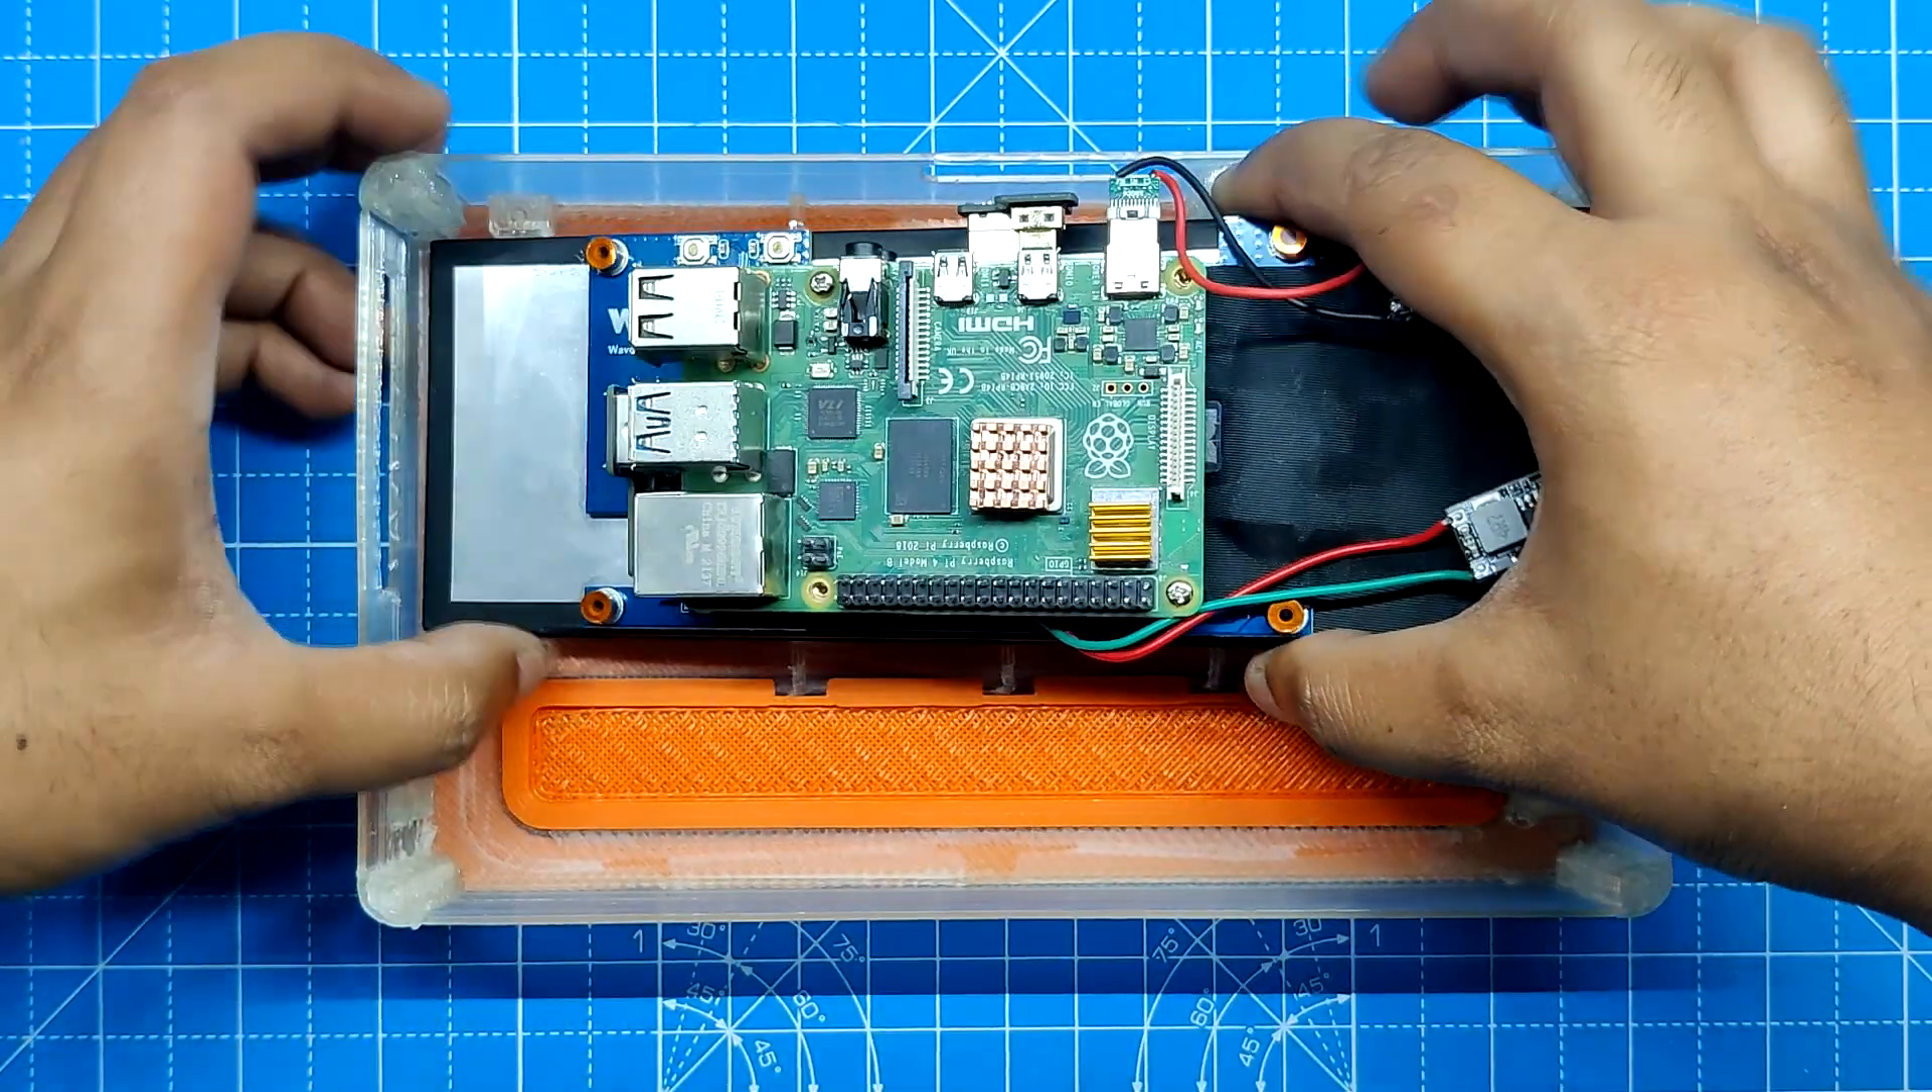The display Raspberry Pi assembly is now picked up and placed inside the main body screen location.